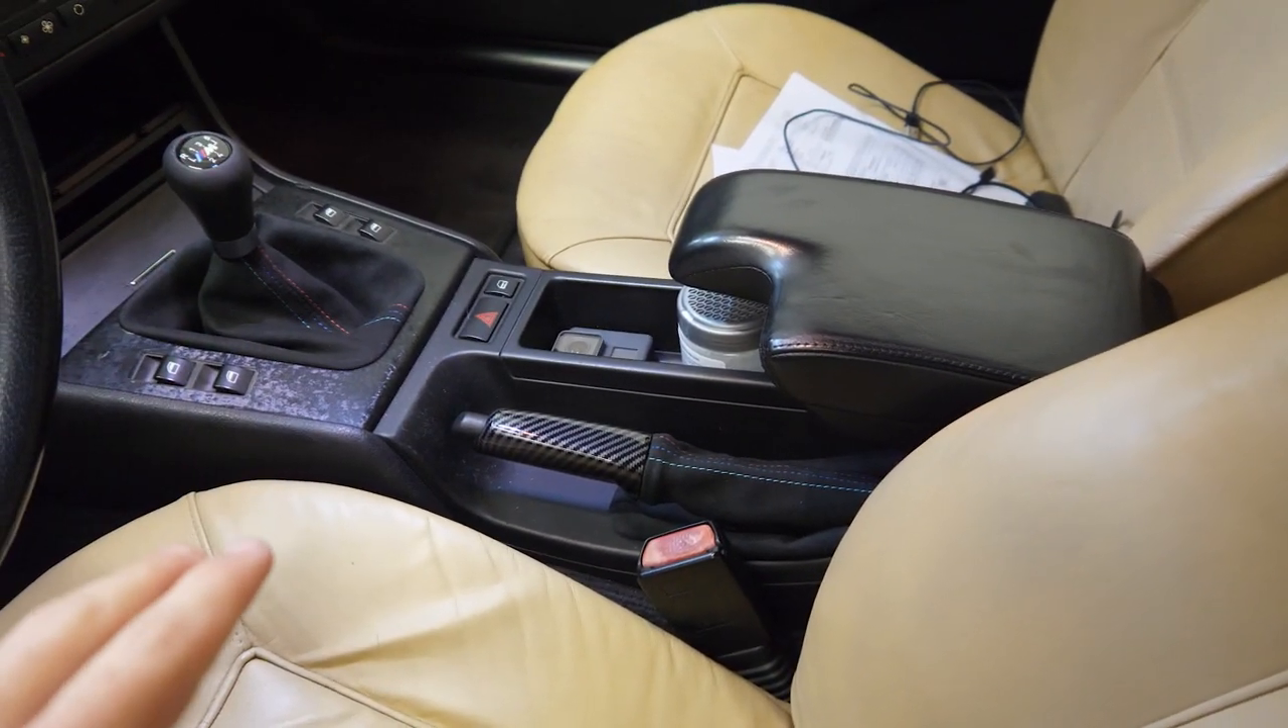Ho montato La cuffia in alcantara Sia del pomello del cambio Che della leva del freno a mano.